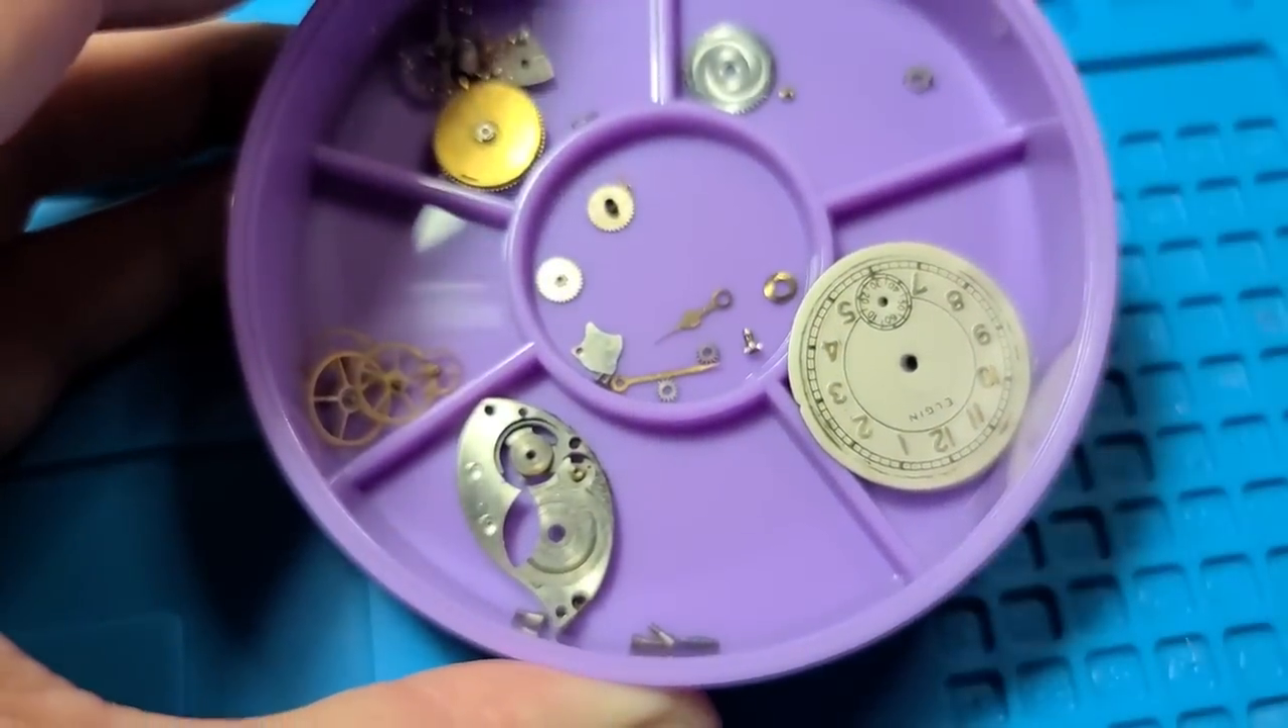And here is the watch completely disassembled.